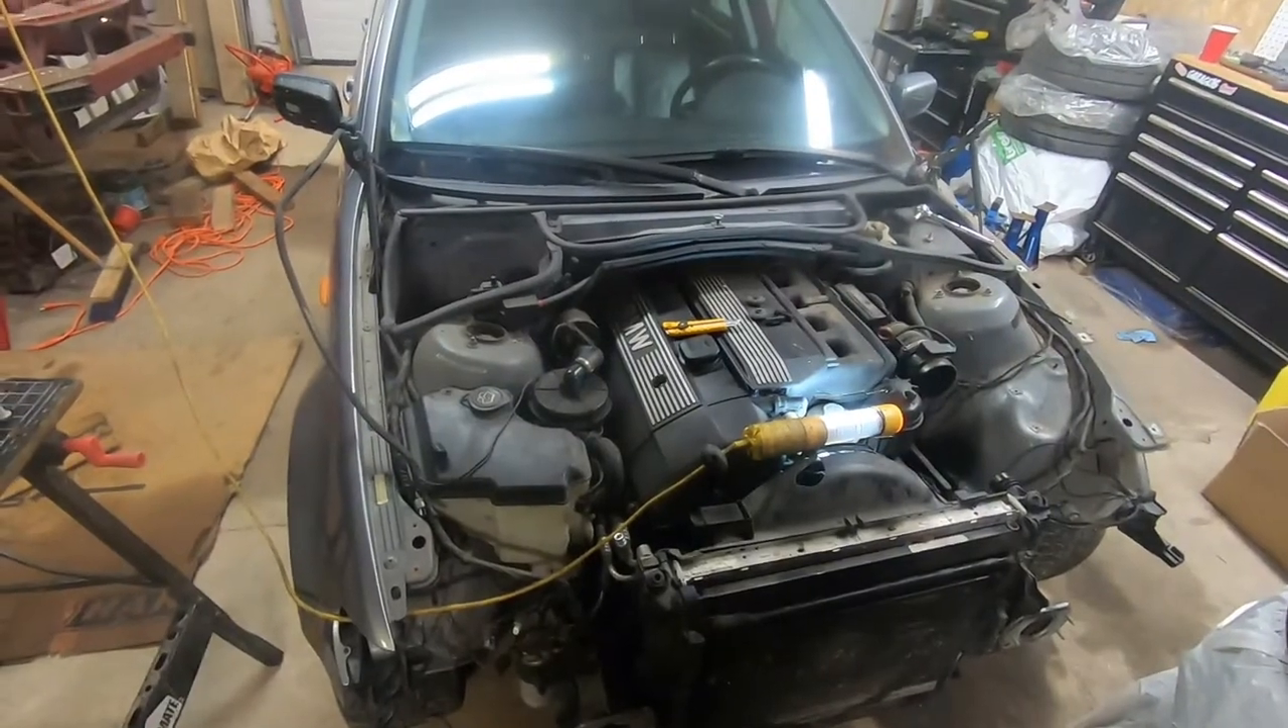Okay, as you can see the hood is now off.